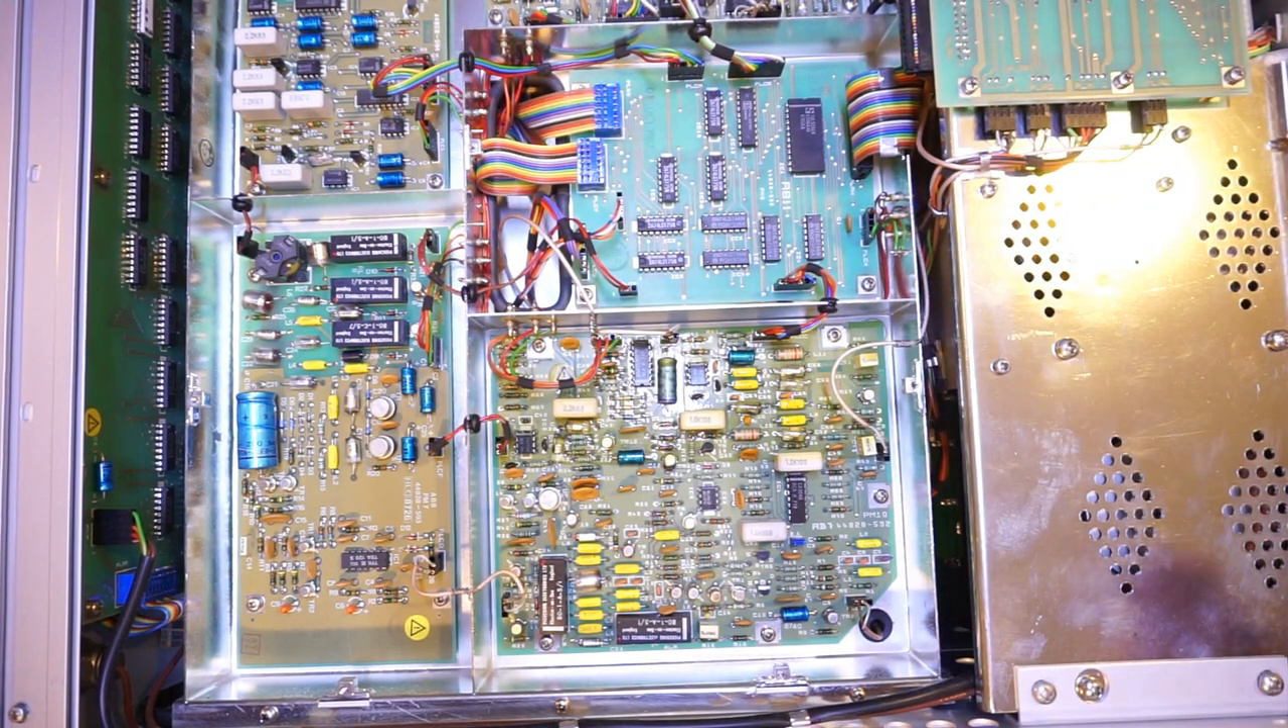So here, I have just removed the shielding cover from the bottom side of the unit.